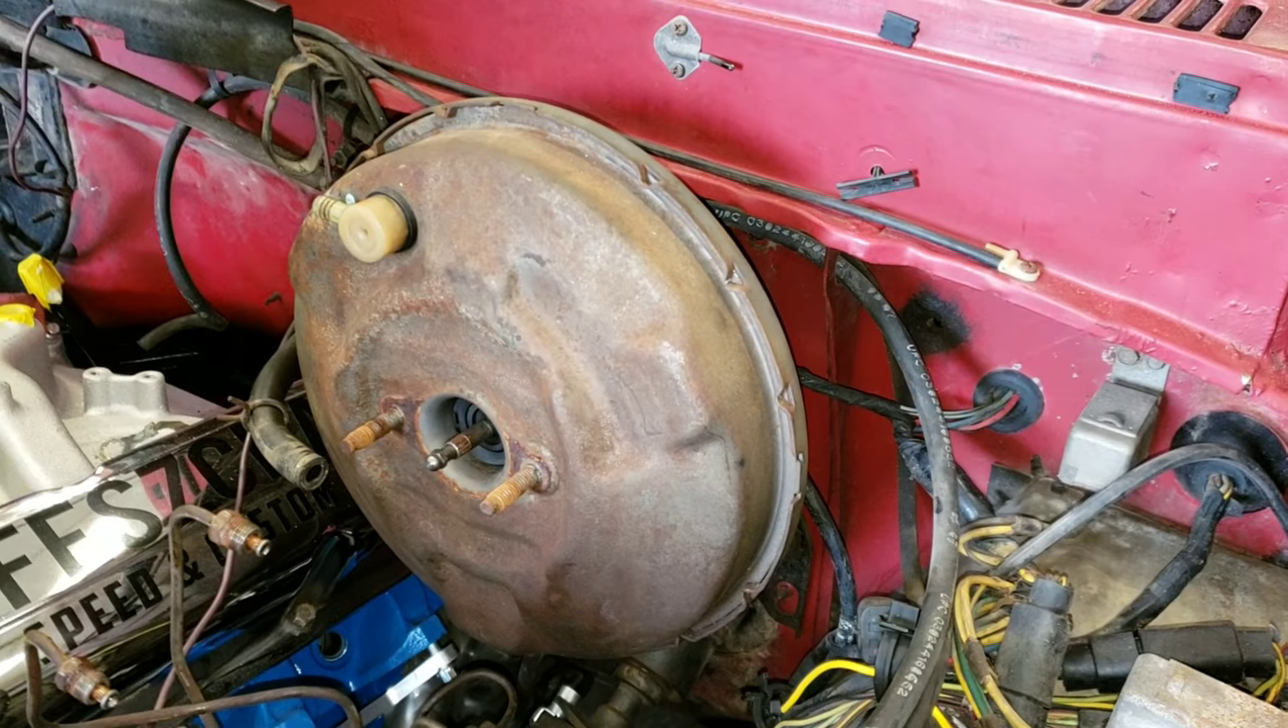Okay, so now the master cylinder has been removed, and here we have the brake booster.